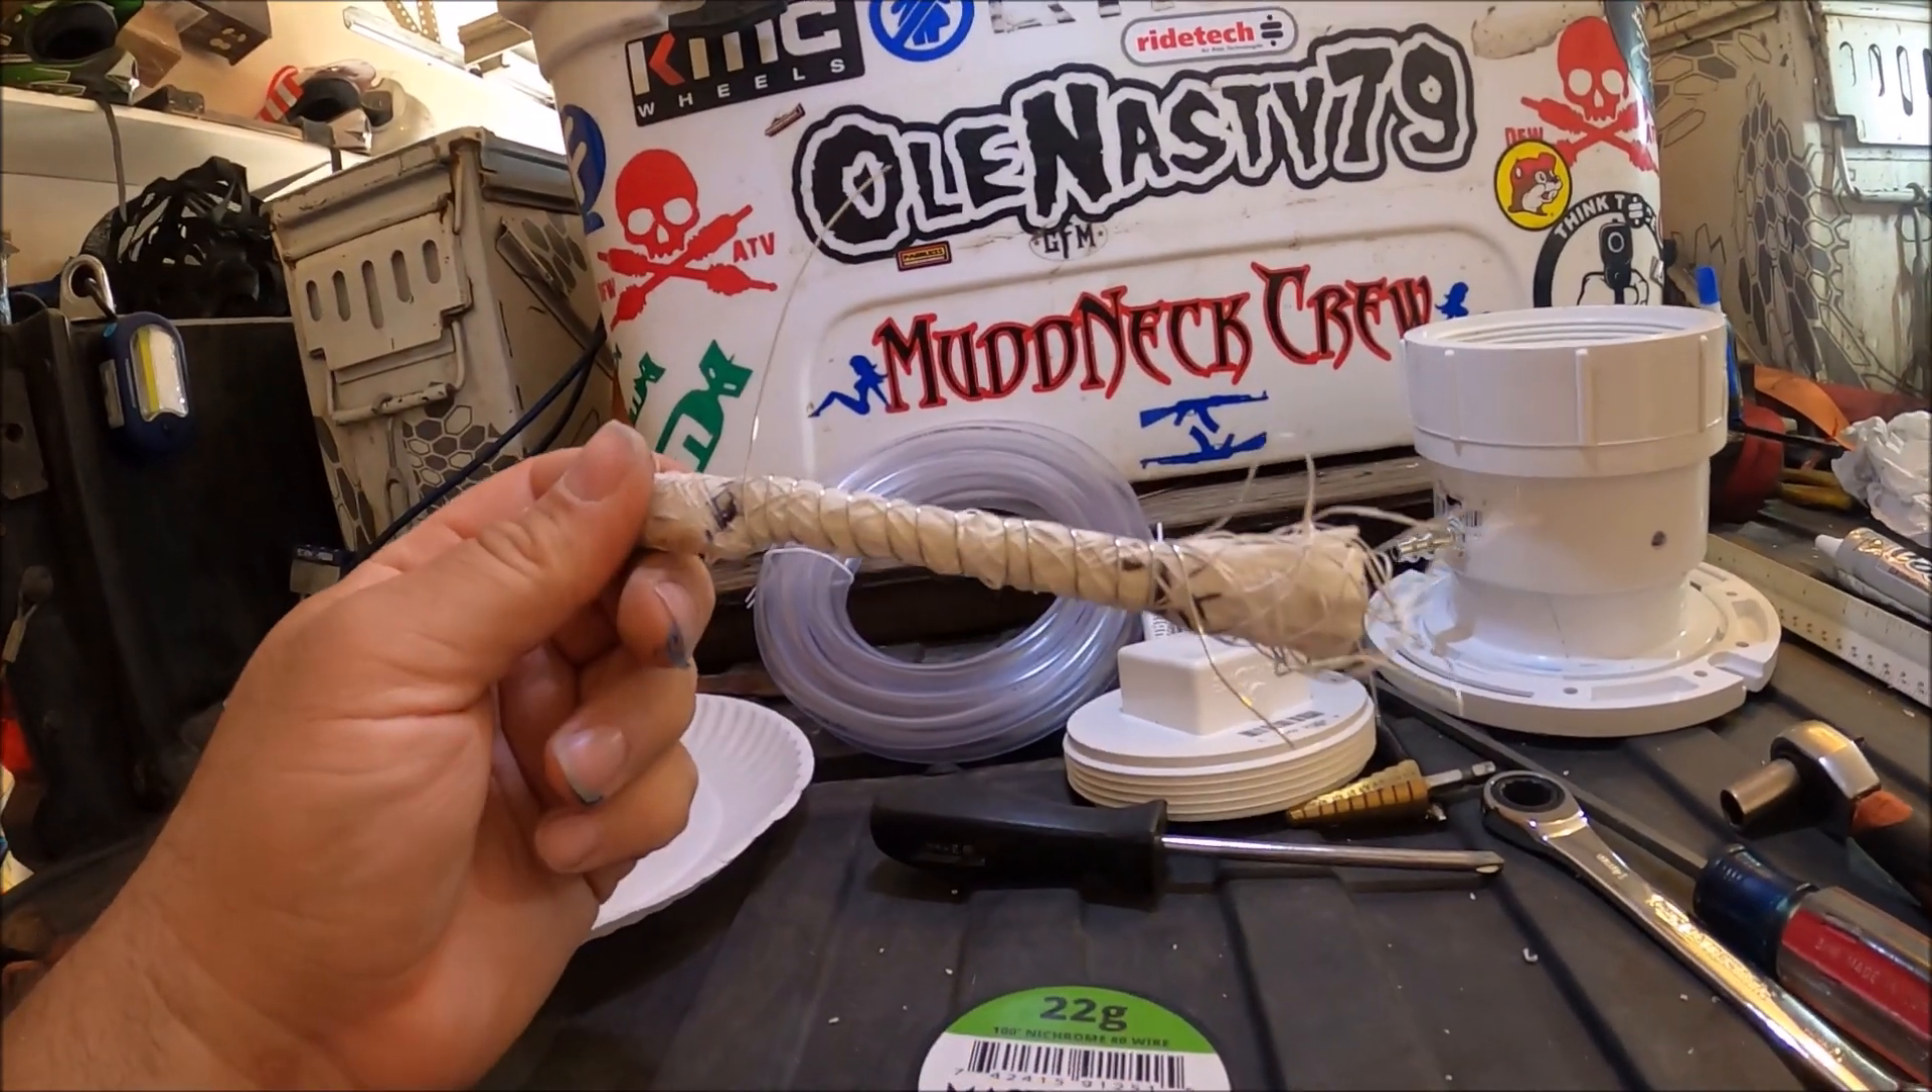Now i got that wire wrapped around my wick.